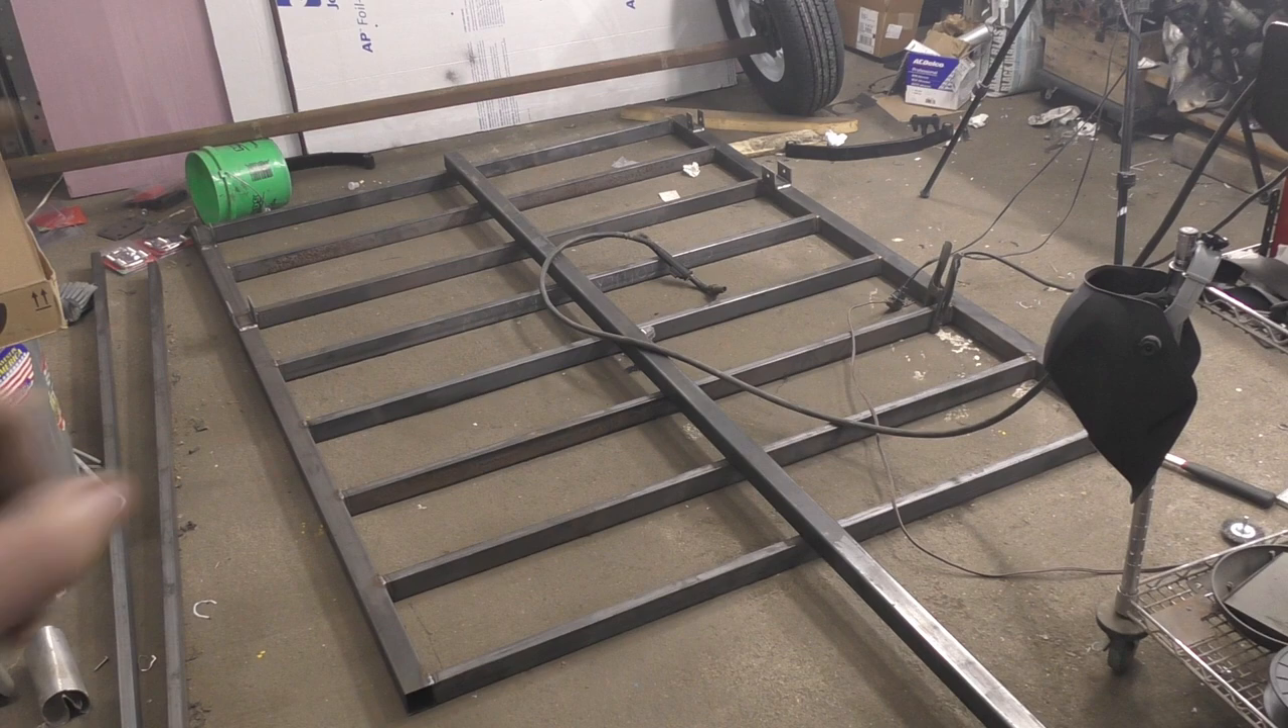Like this is a 12 foot tongue and I ran it all the way to the back.